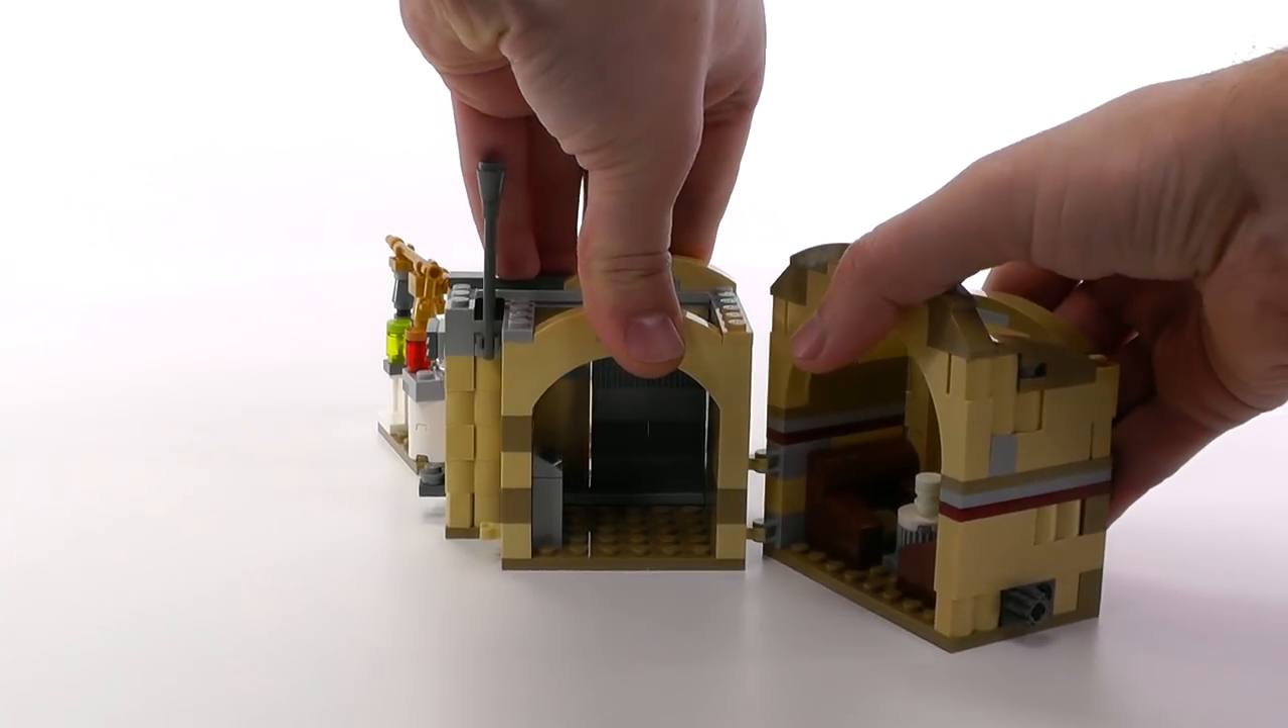They kind of clip together and they don't really match up at any sort of right angles or 90 degrees. Like the walls never touch perfectly.